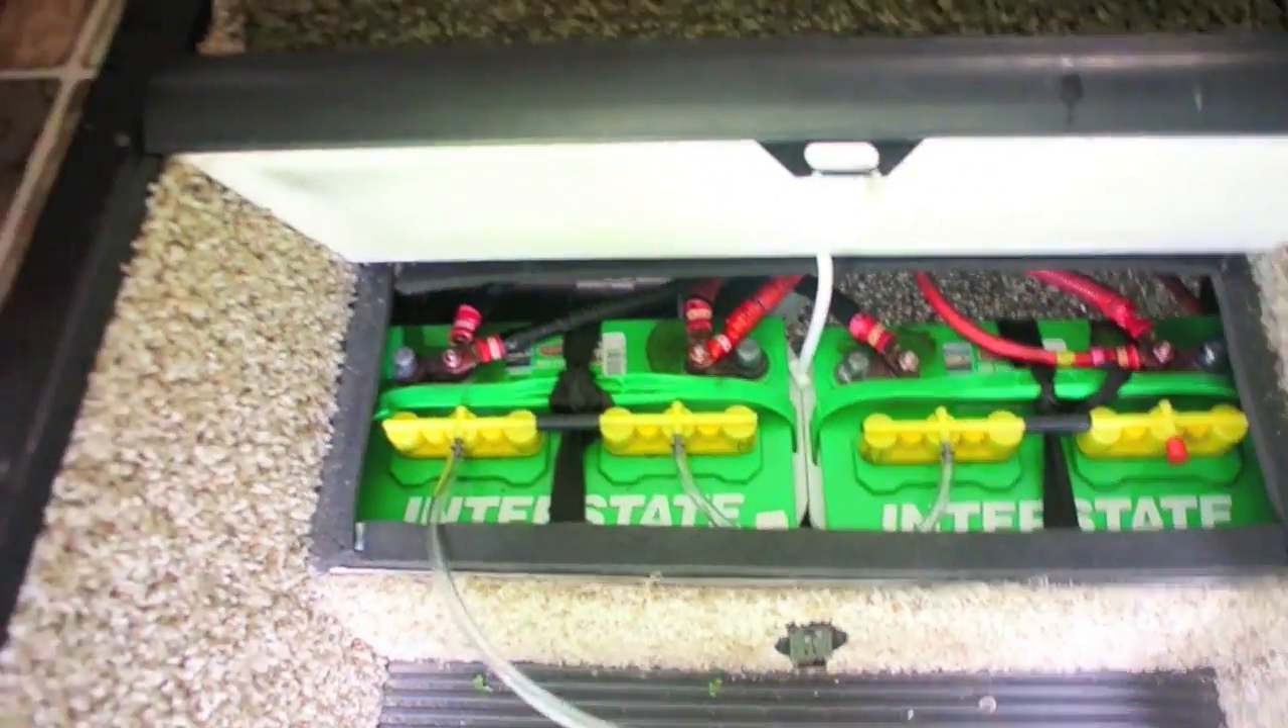So I've got the manifolds interconnected now with the hose.